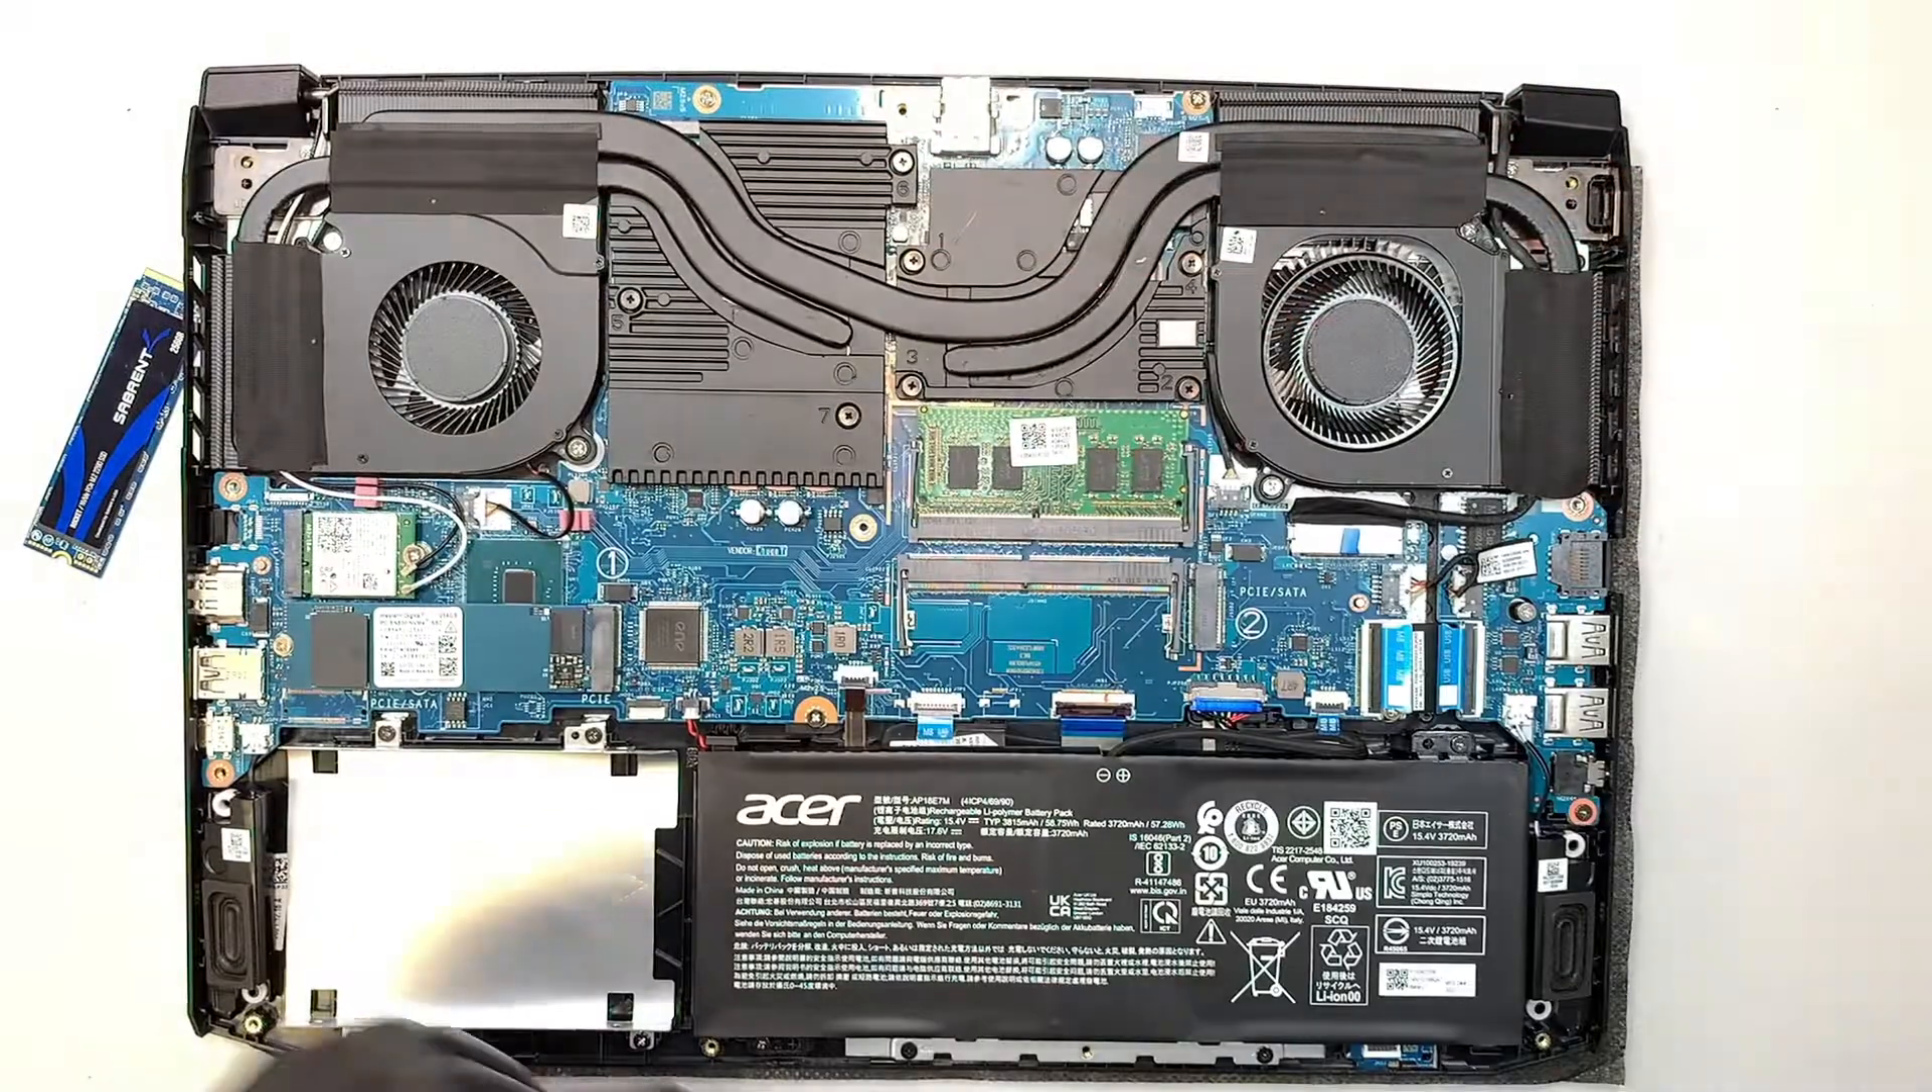You have the entire back cover removed.